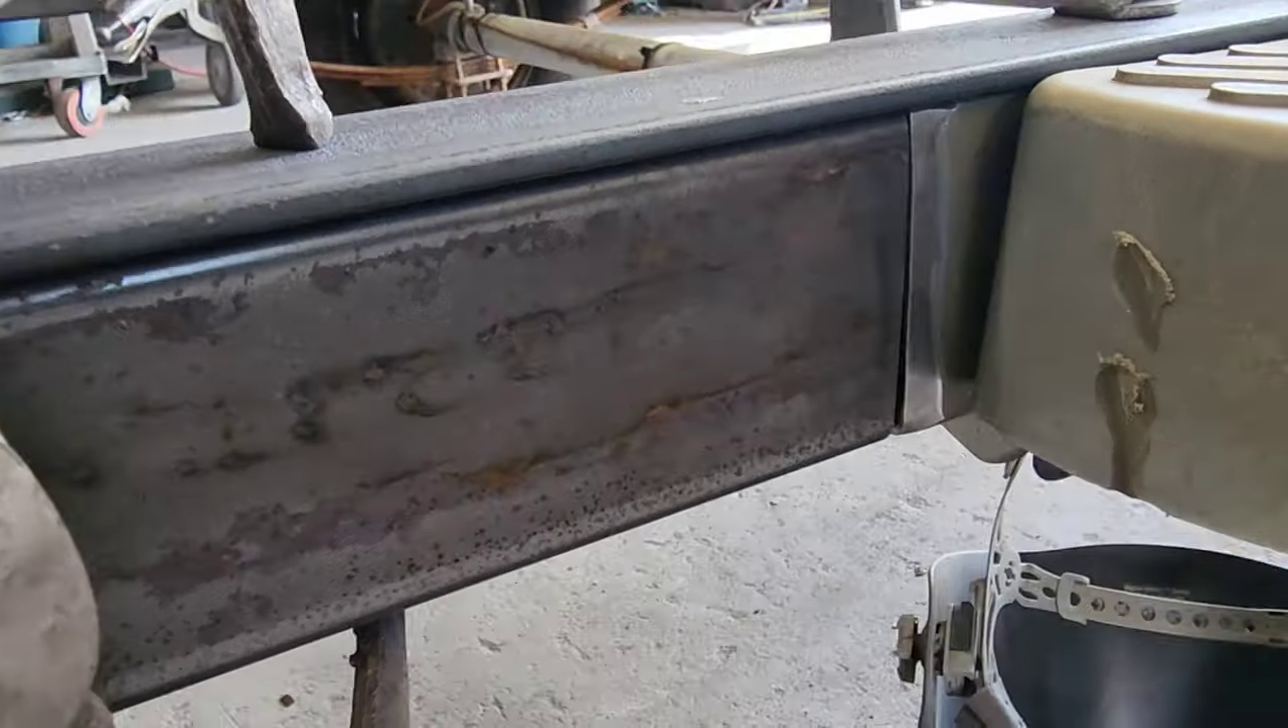See I got my seam meets up pretty good right here.